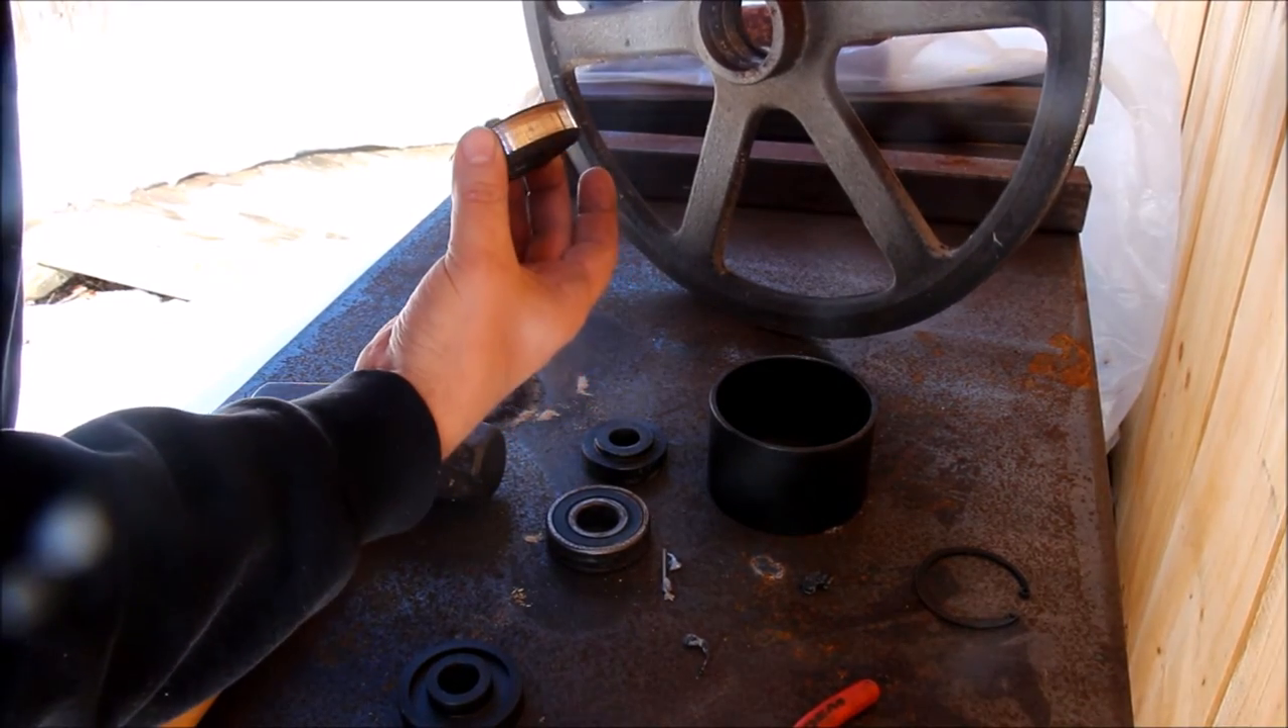The bearings are out. Grease everywhere. The seals have been compromised in some way.